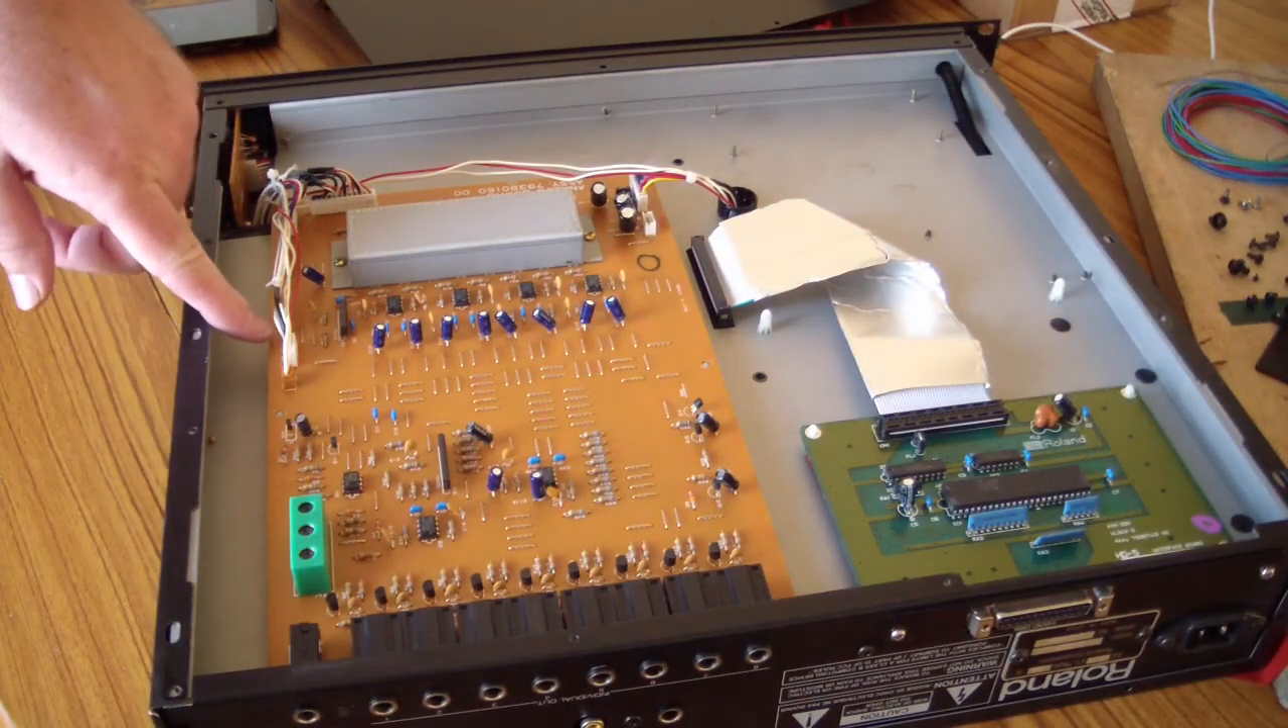There's still some wiring here, back here, some wiring back here, connectors that are kind of keeping that board in there.